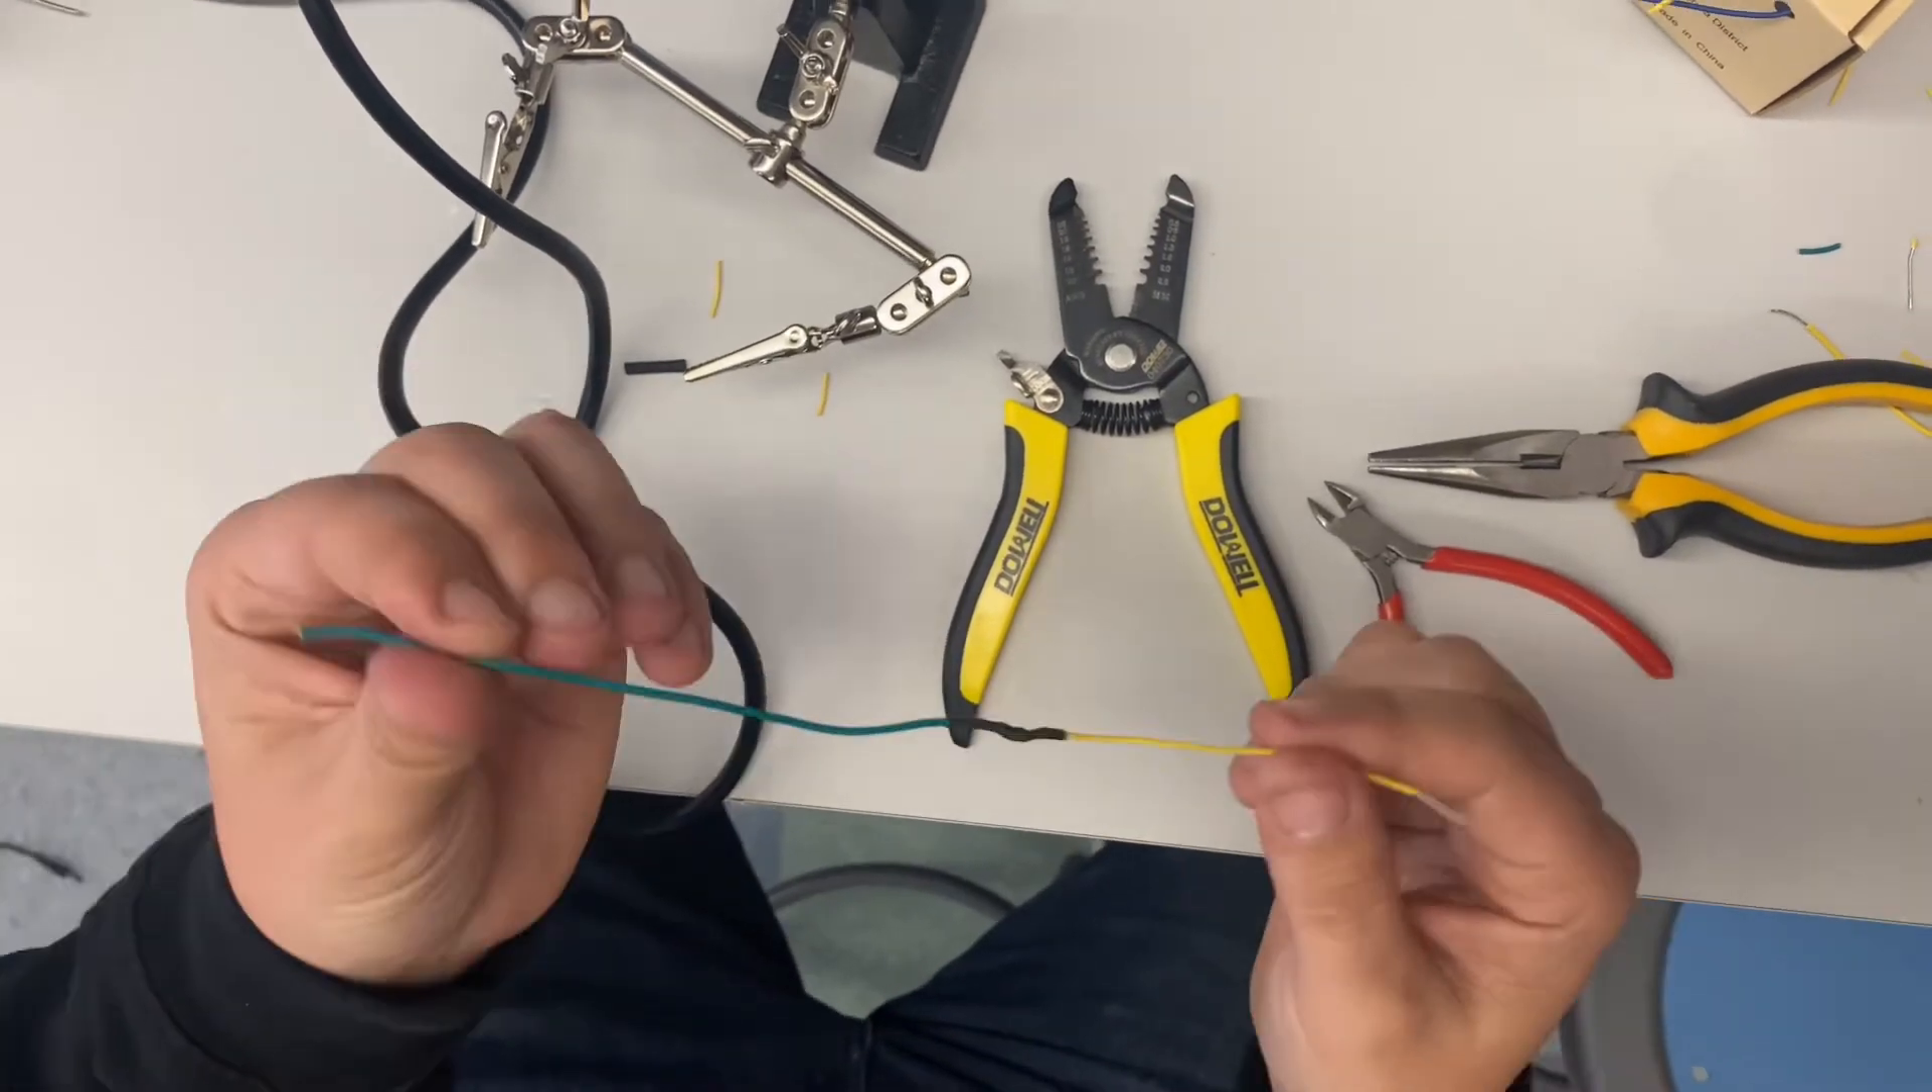Now we have our solid gauge wire to our braided wire here and it's all connected and protected with a little bit of shrink tubing here.